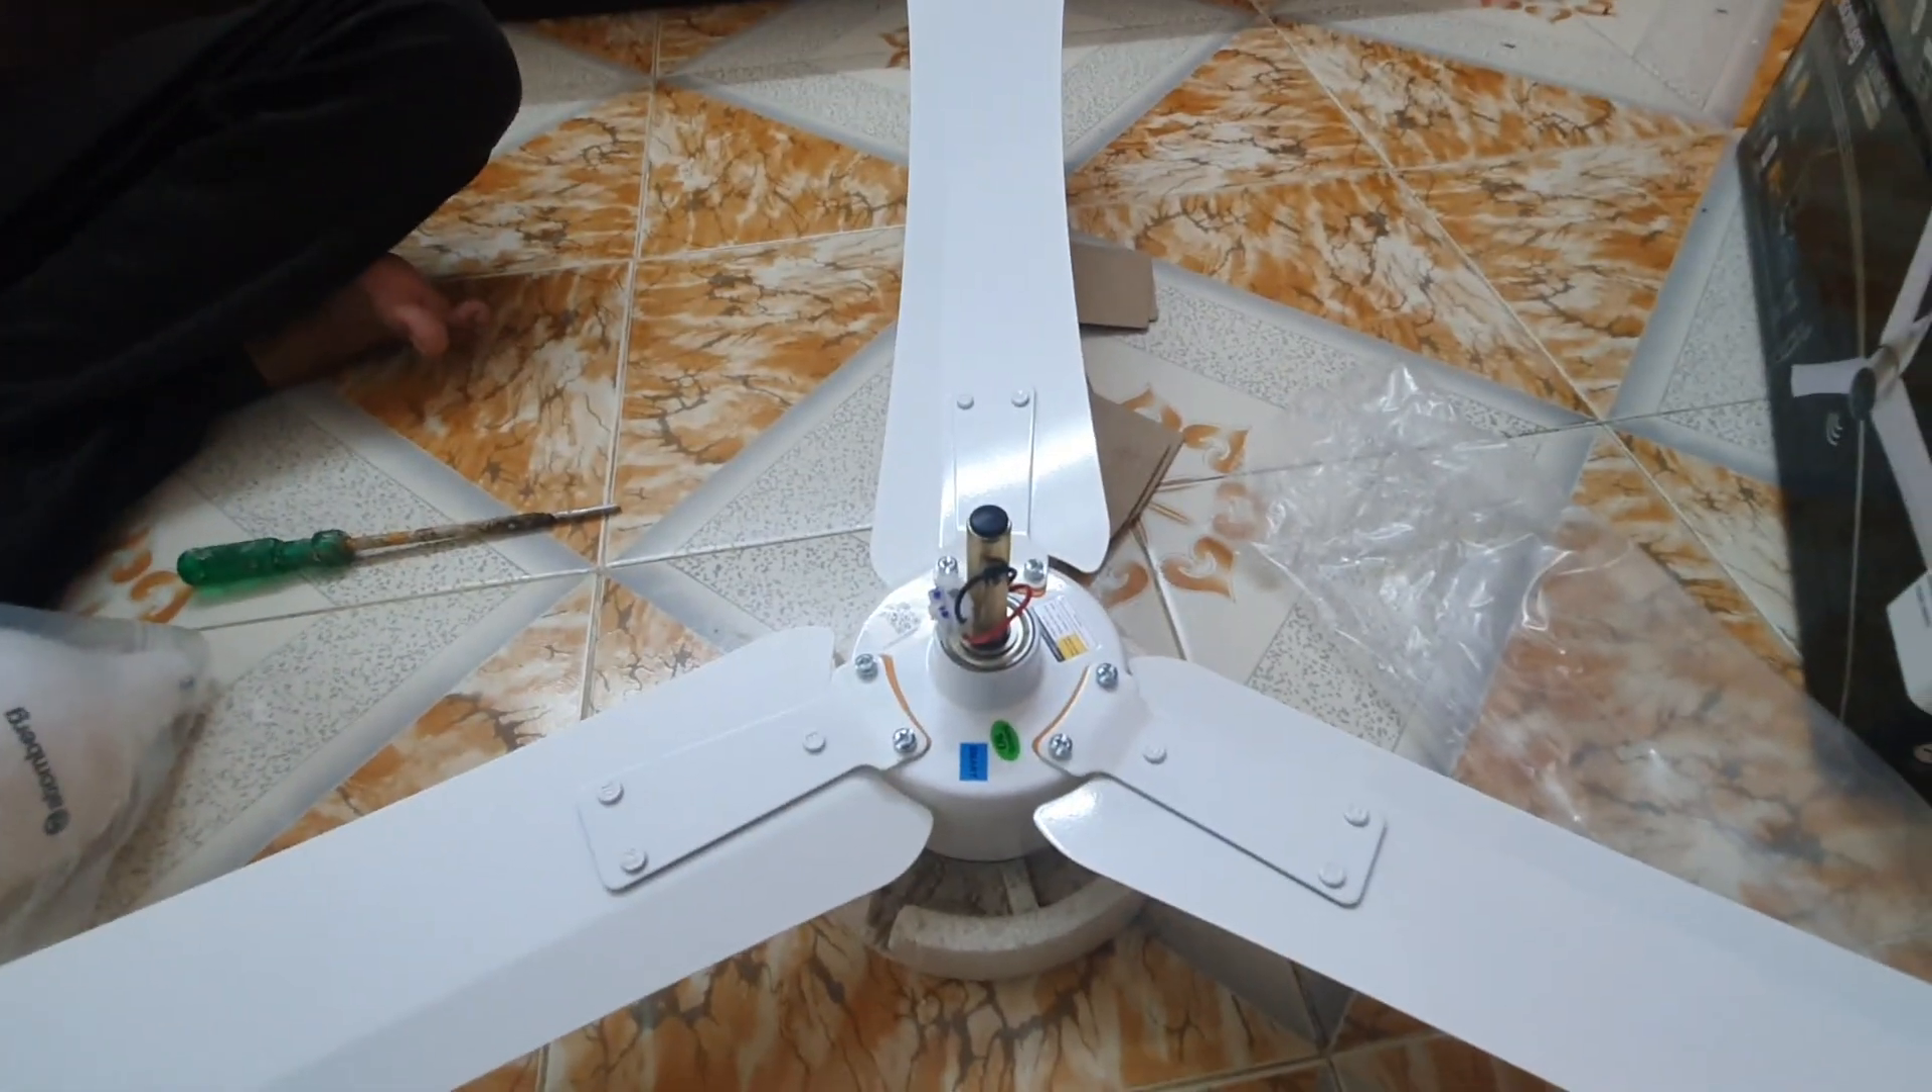इस तरह से screwdriver के मदद से blade install कर लिए।